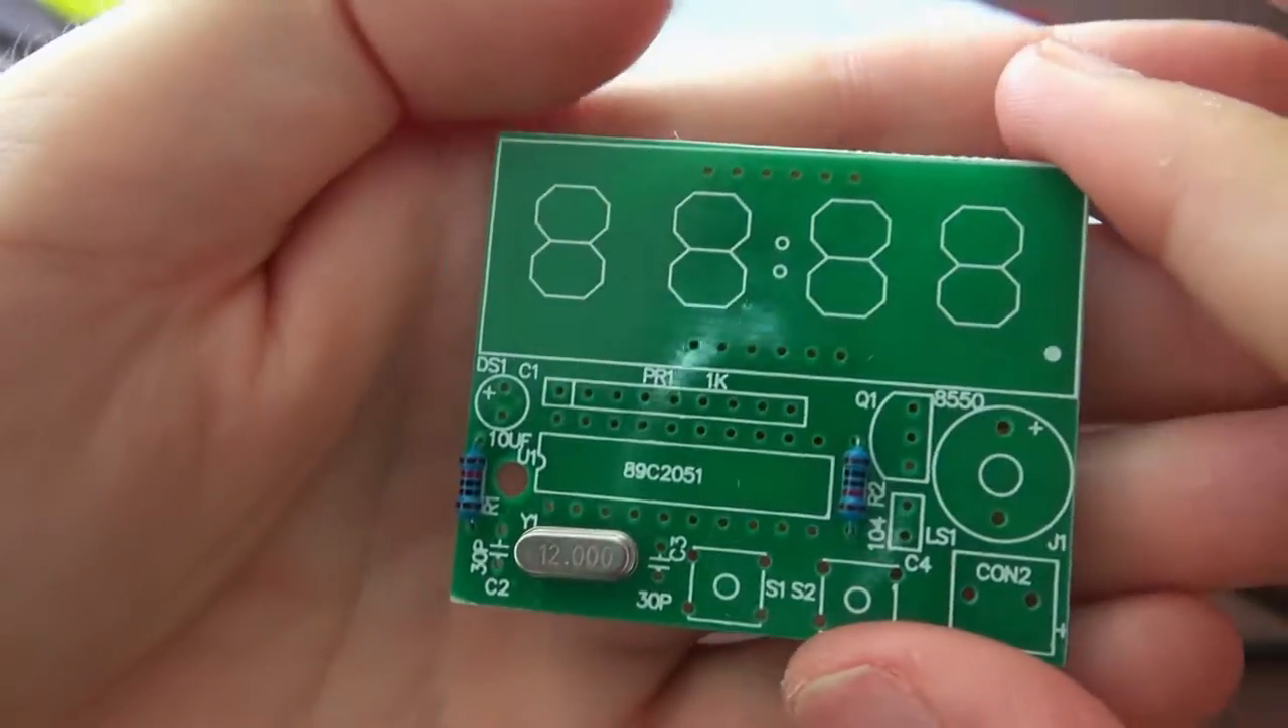Okay, I've got the two resistors and the oscillator on.